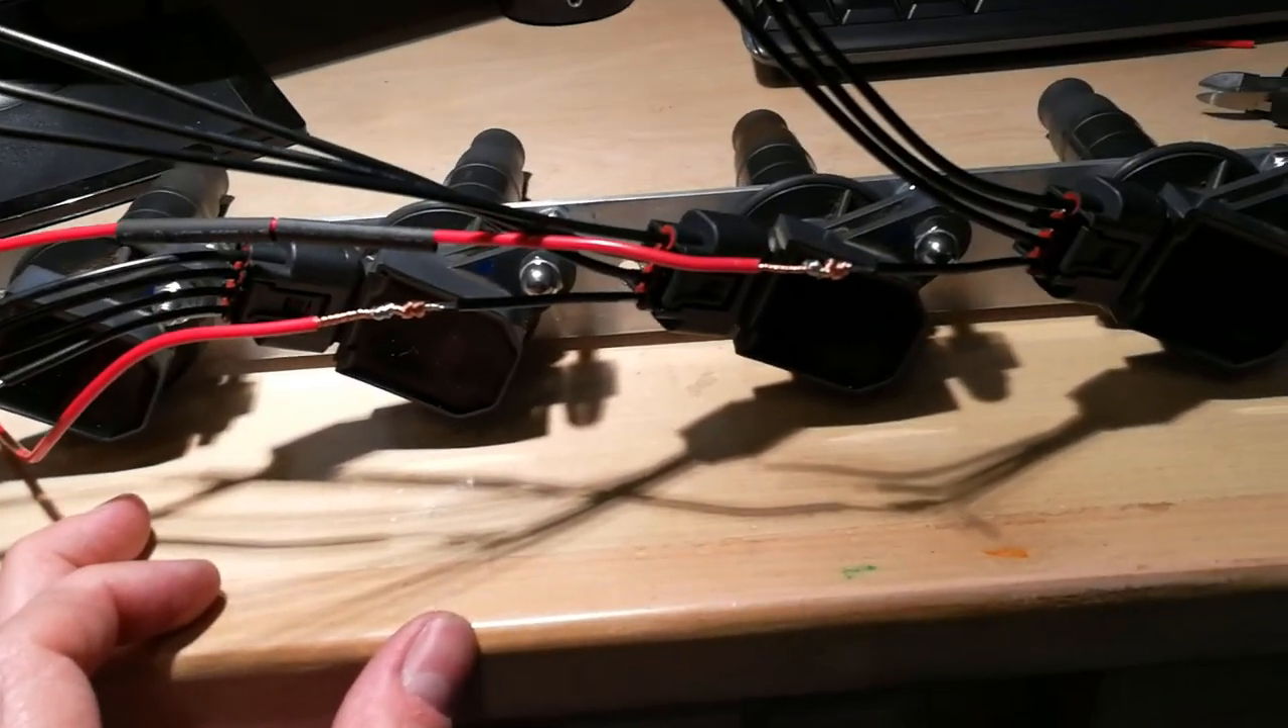Back on the bench i have plugged in the coil side of the harness on each one and it's being held in place nicely by our bracket.